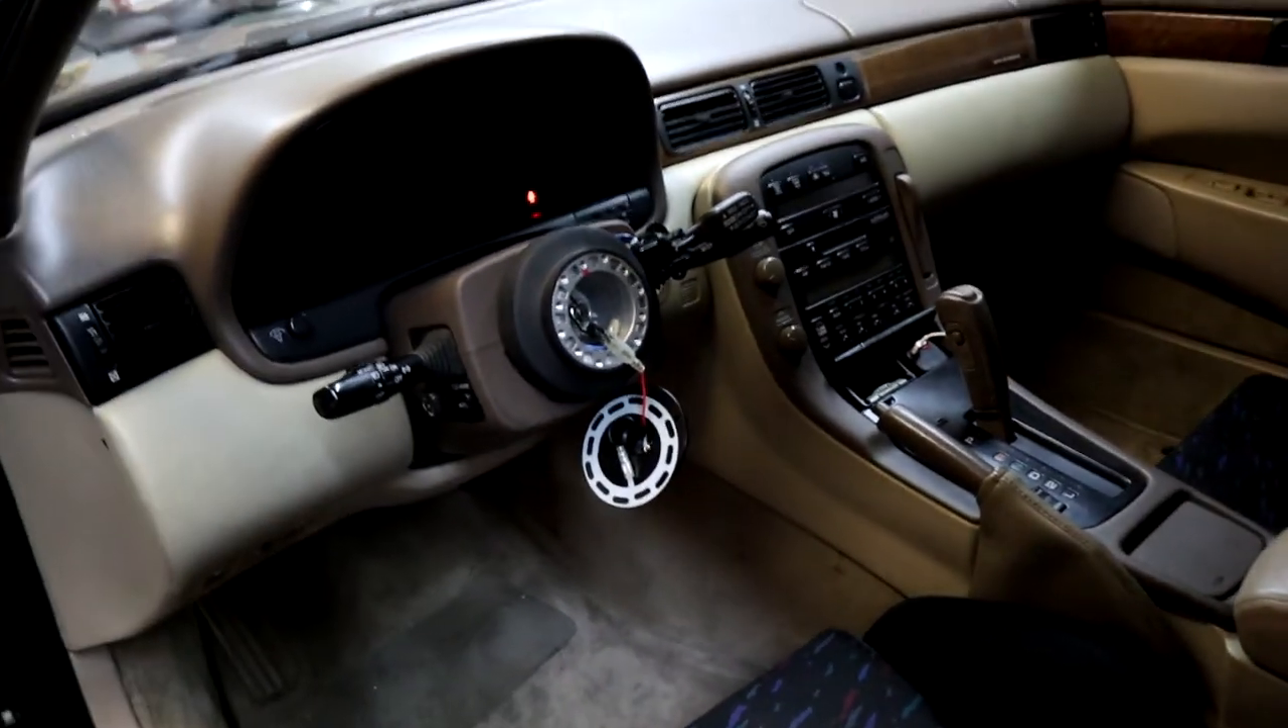All right so I got the wheel off just taking off like quick release and then I have the first part of the actual quick release off just to show you guys.